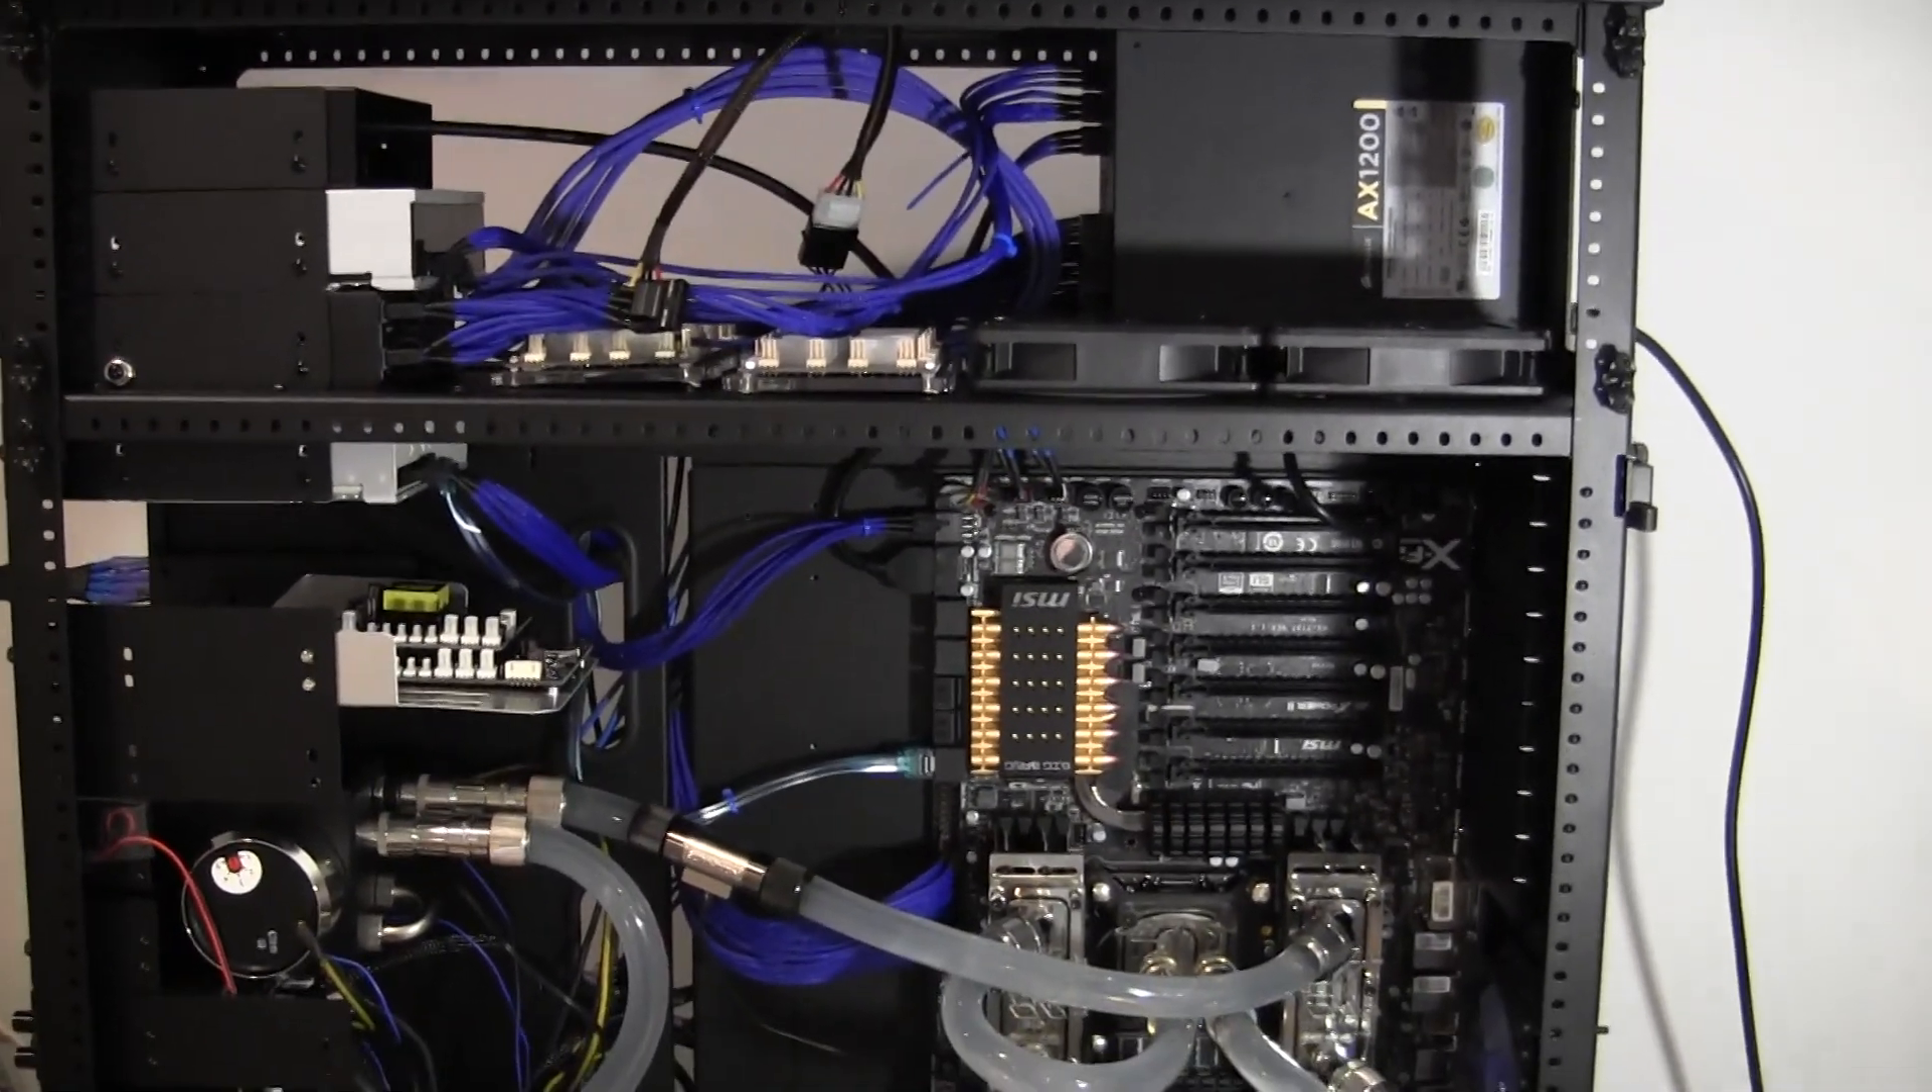We have the tubing in place and uh cabled up.